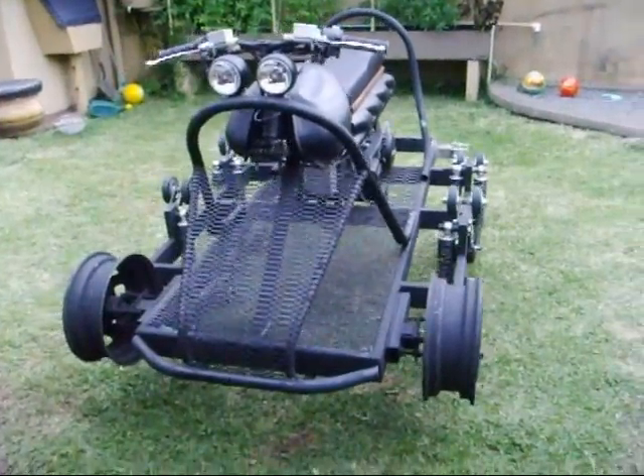And then here's the little bumper I also put on the front. And here it is all painted.